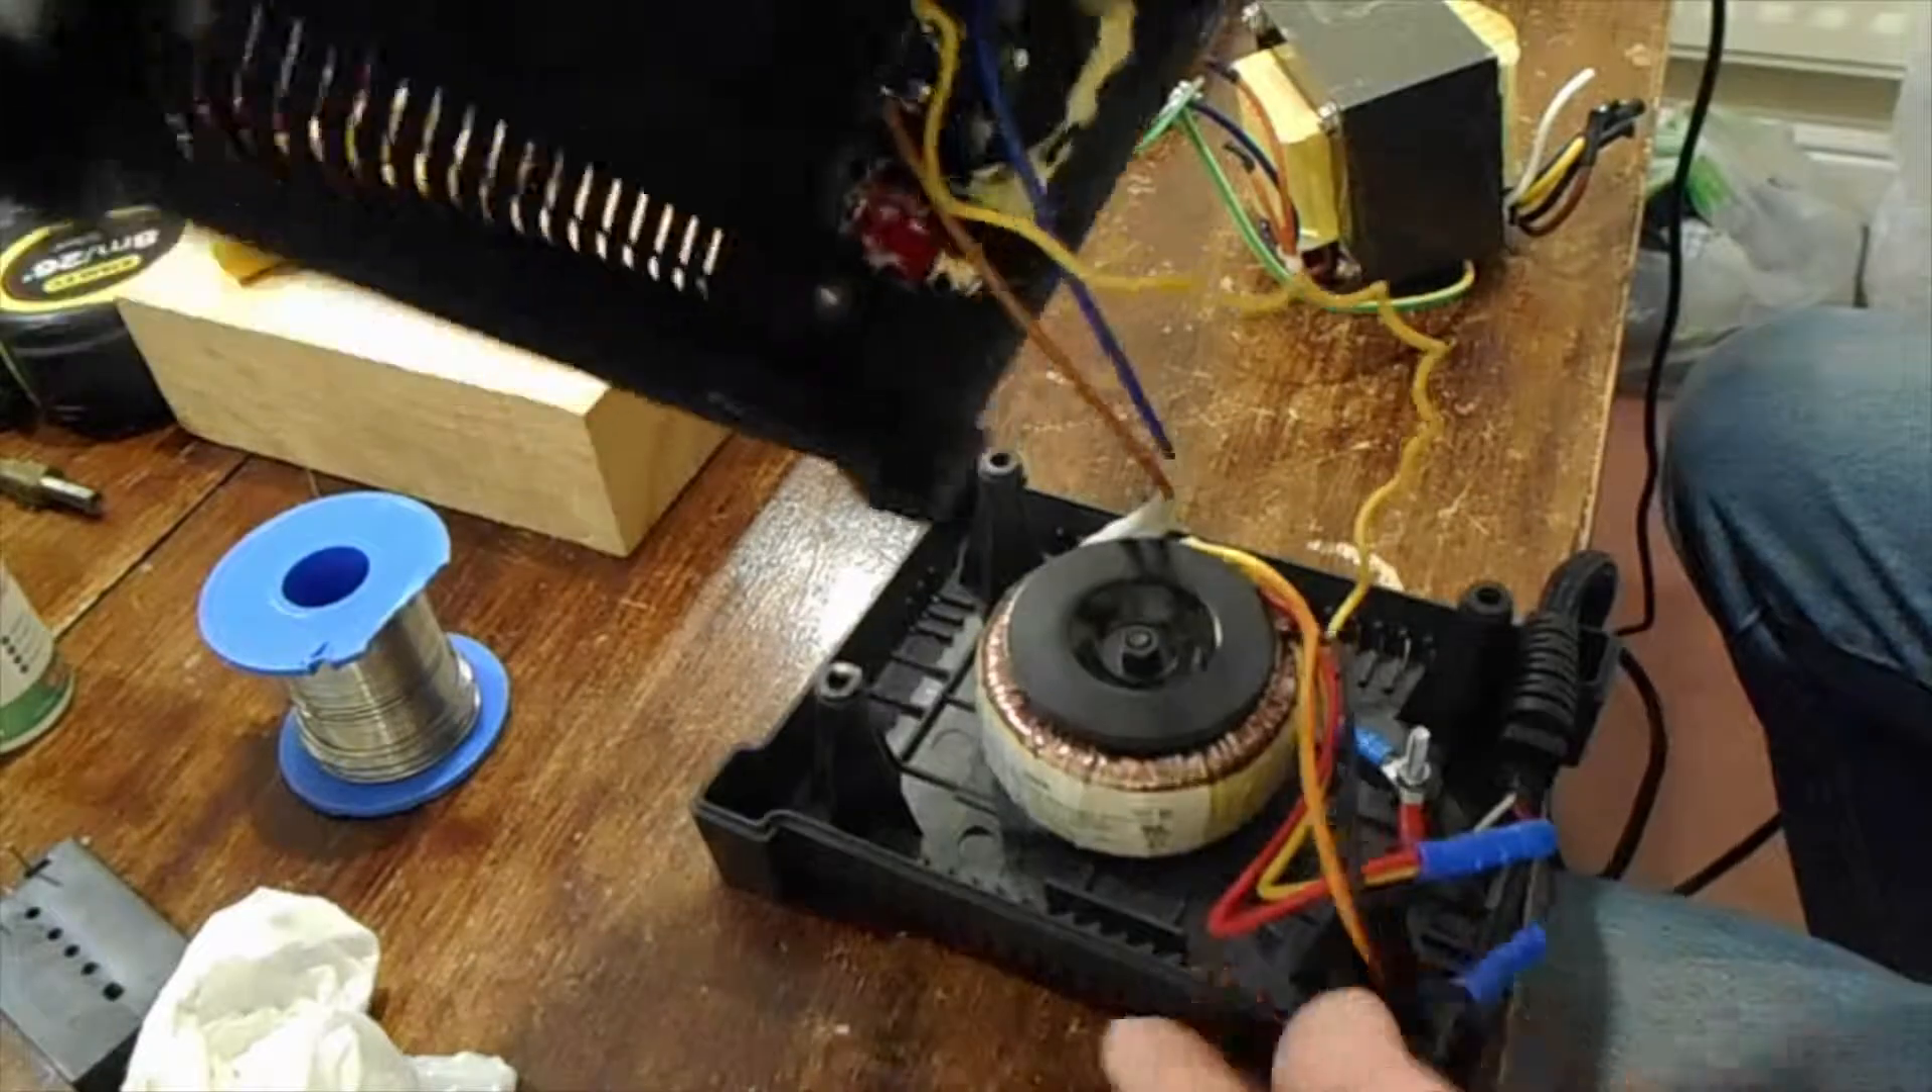So I've got in here I've ripped this transformer out and I've put in this nice little toroidal one.